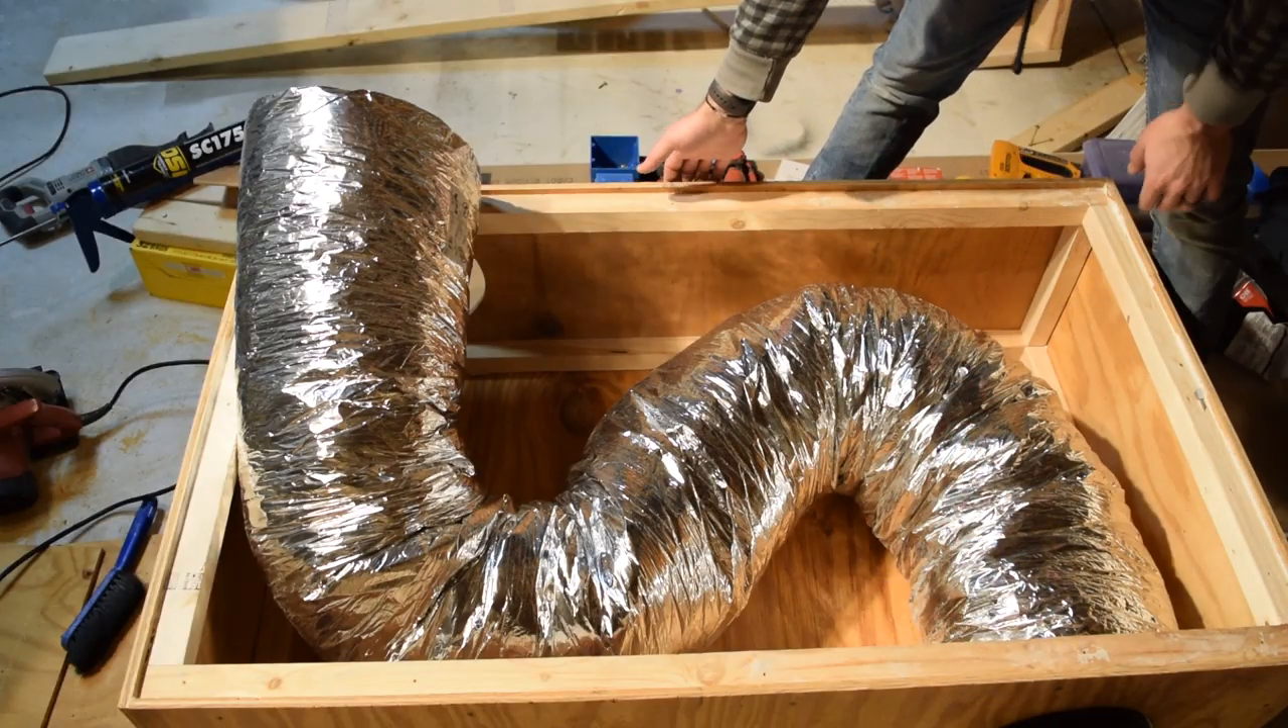And I got the duct coming out here and I've snaked it through.